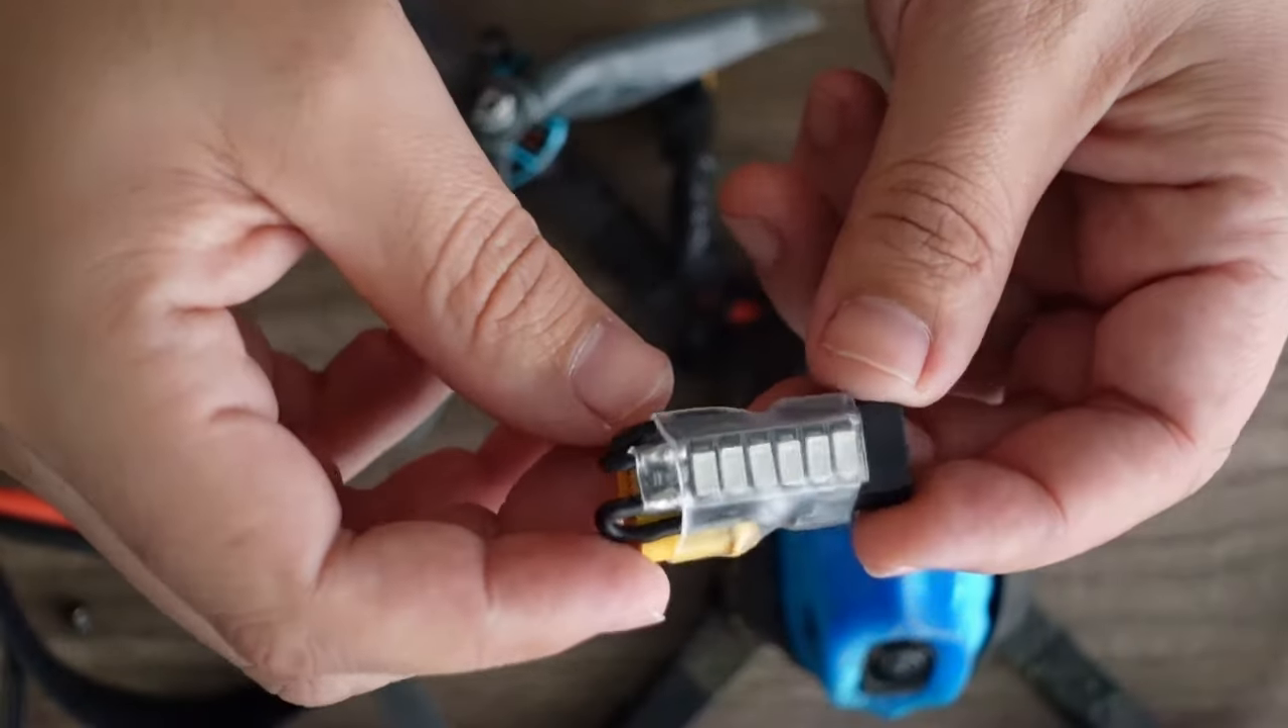Here's the finished product with the heat shrink applied.